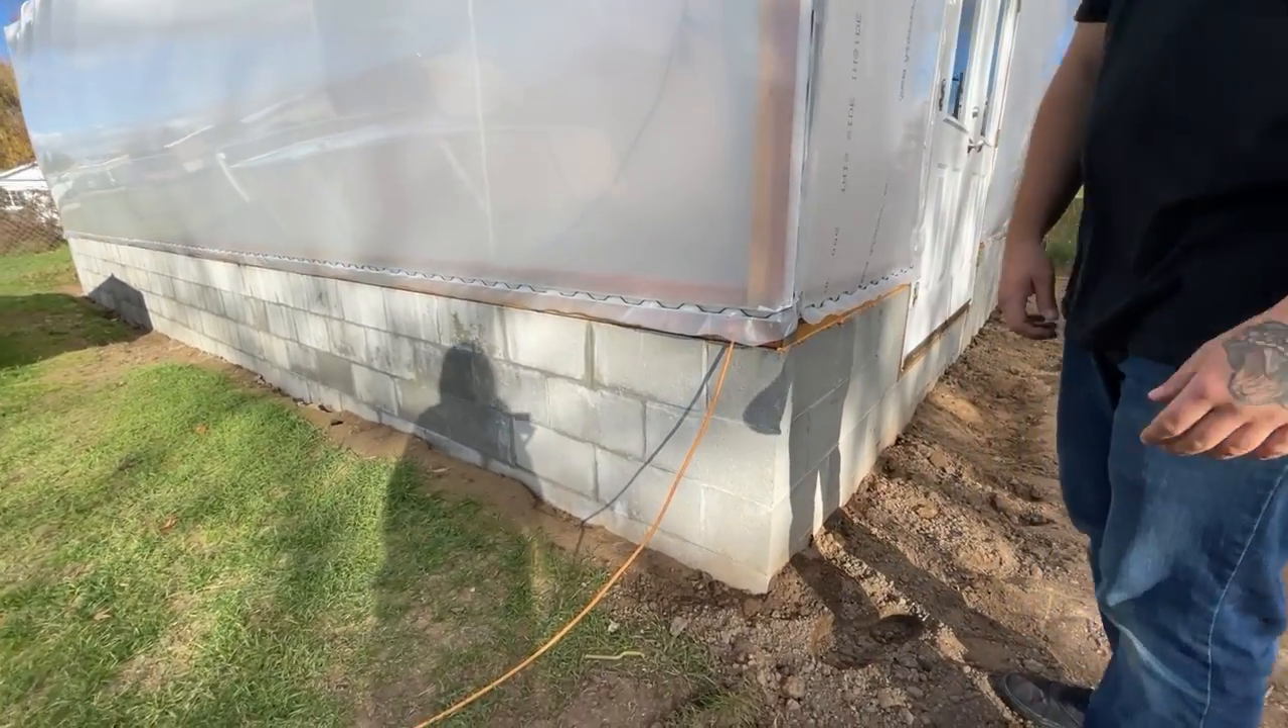We set up this little block wall here.